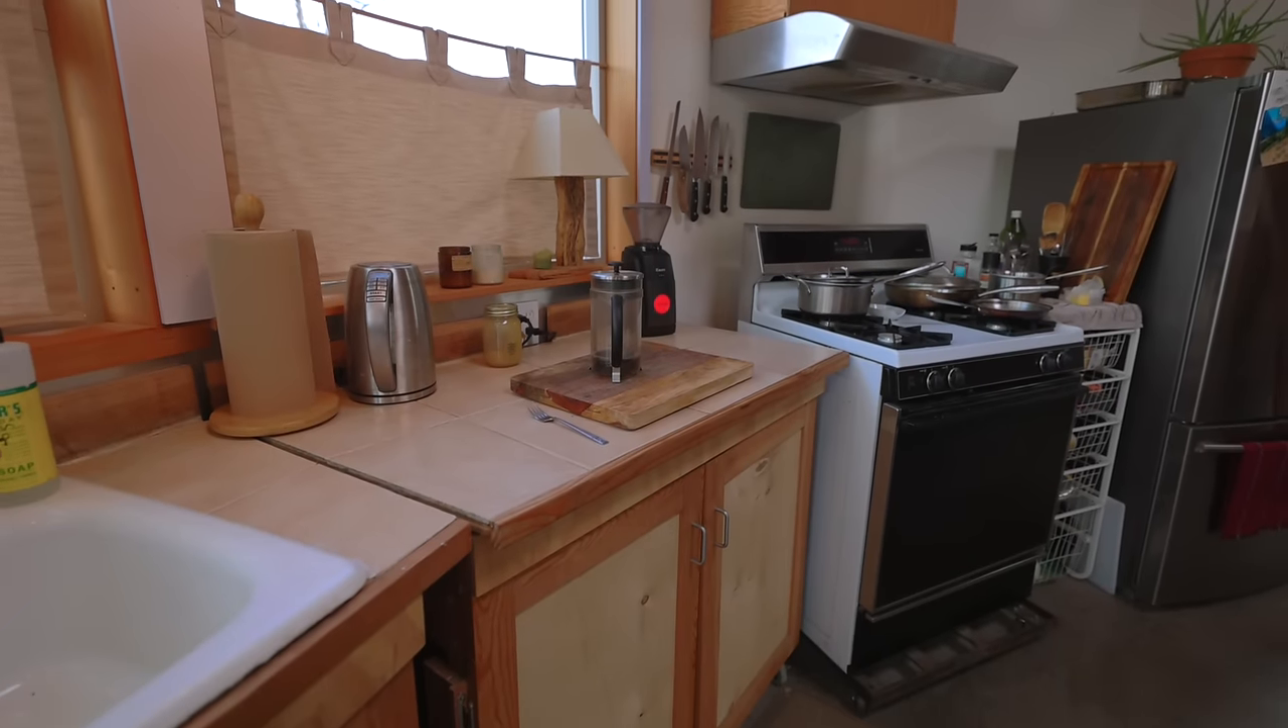With these custom cabinets they're in sections so there's gaps between the sections which does get annoying and things drip down there sometimes.